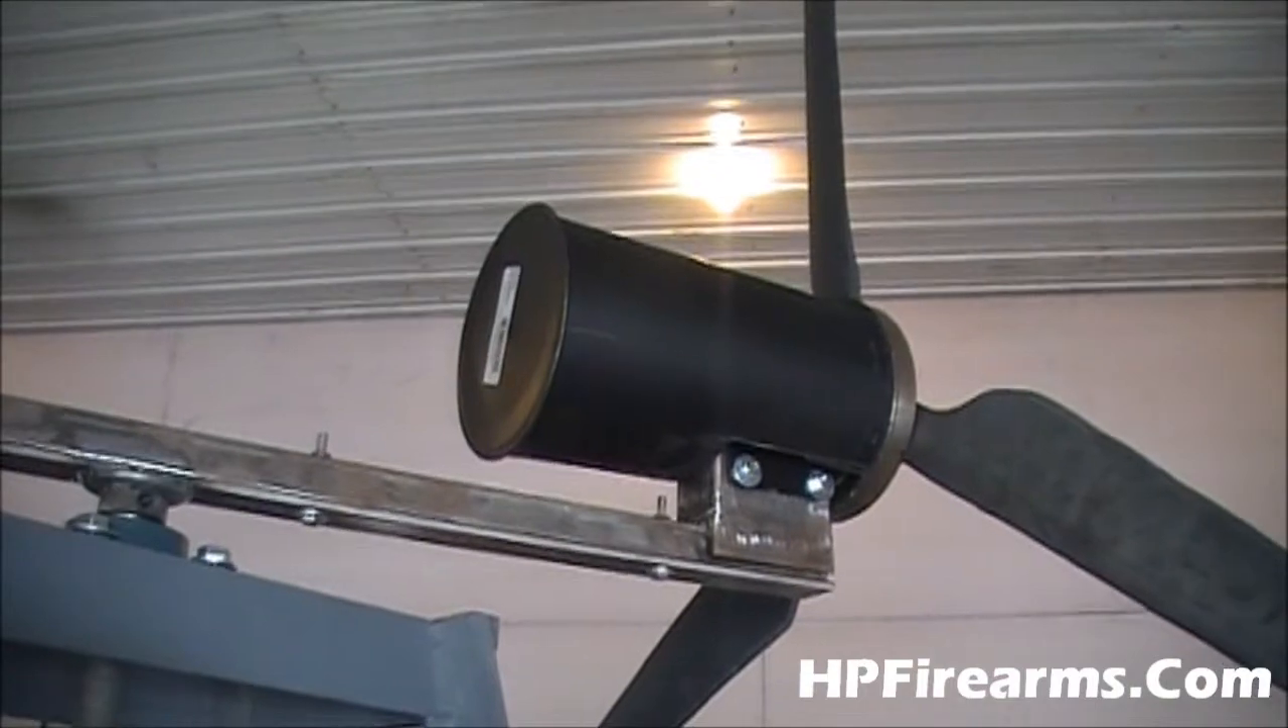Using our six inch stovepipe with caps I ended up finishing the housing for our motor.